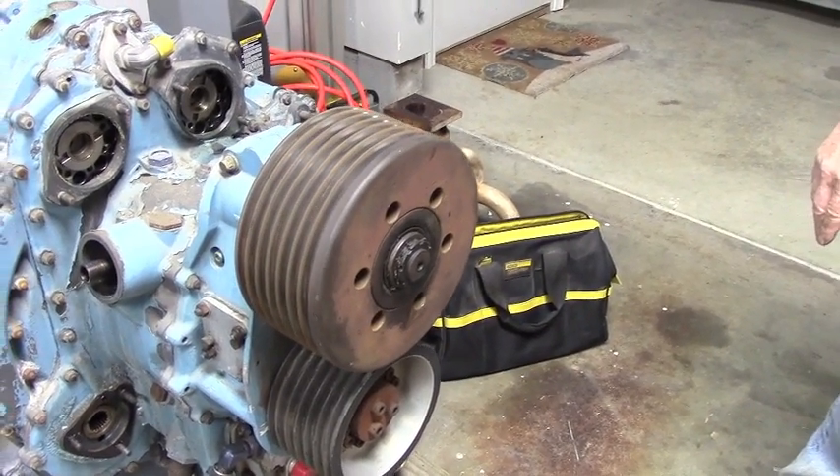Okay, got the belts removed, and that upper pulley is just an idler, spins easy.